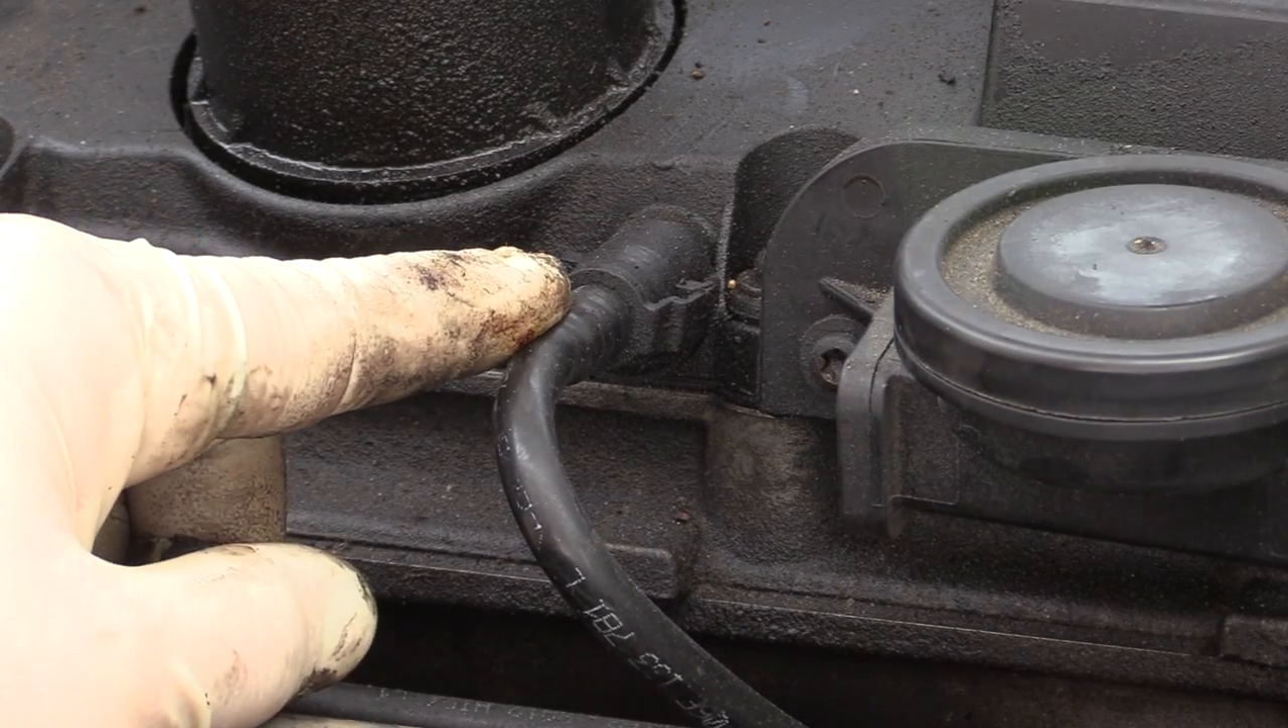There's one more line that needs to be disconnected located right between the oil fill cap and the pcv valve.